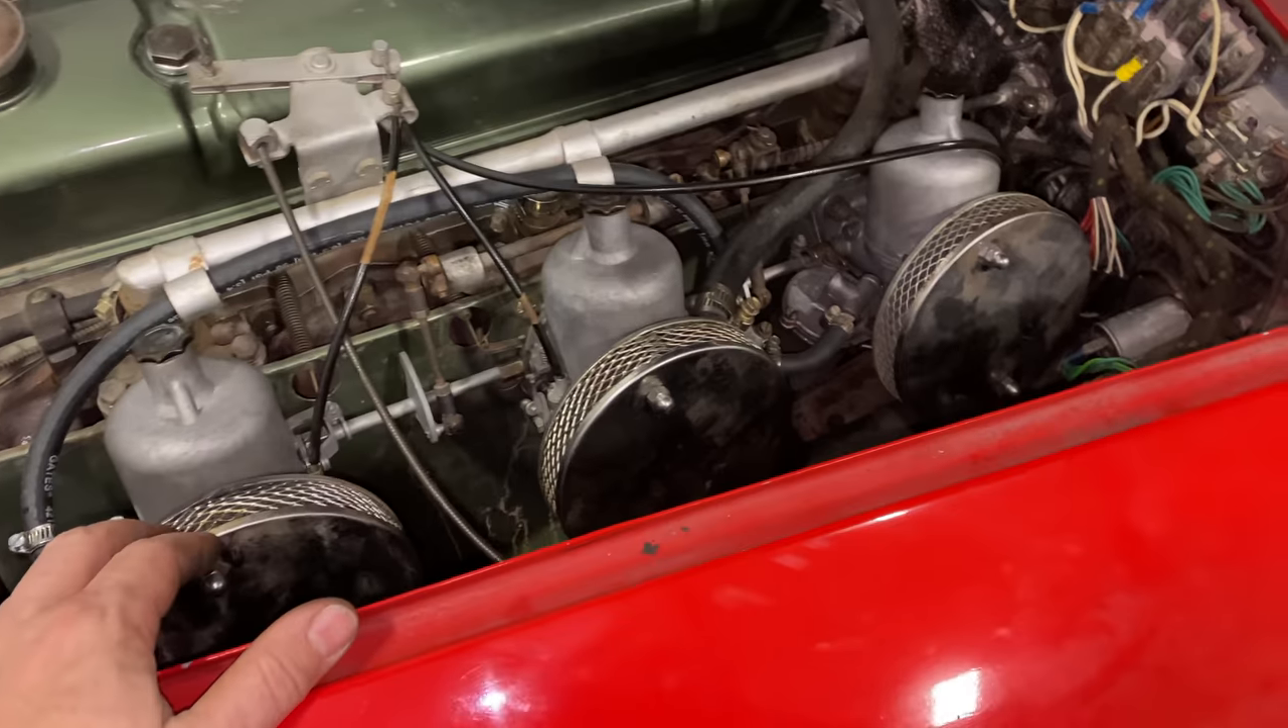I have the air cleaners installed now.